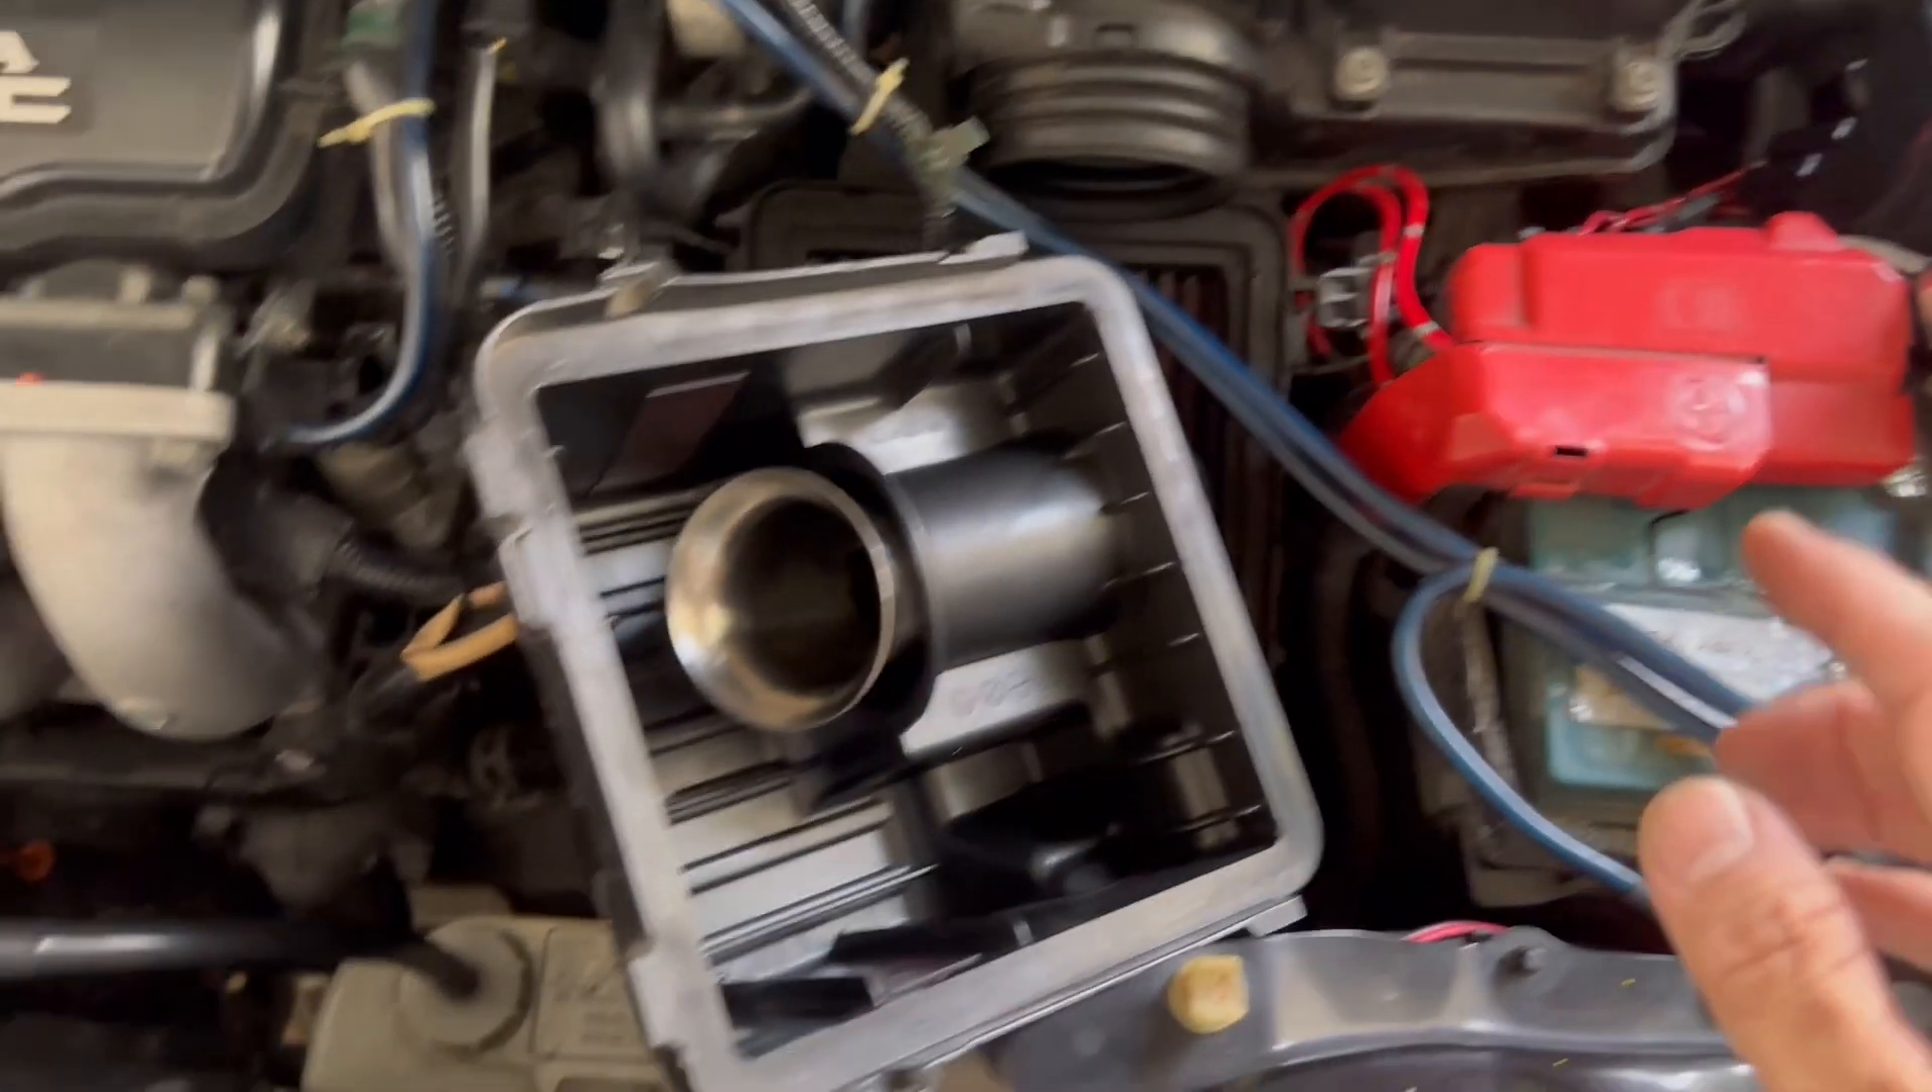Ini udah terpasang ya dan rapi corongnya ini.